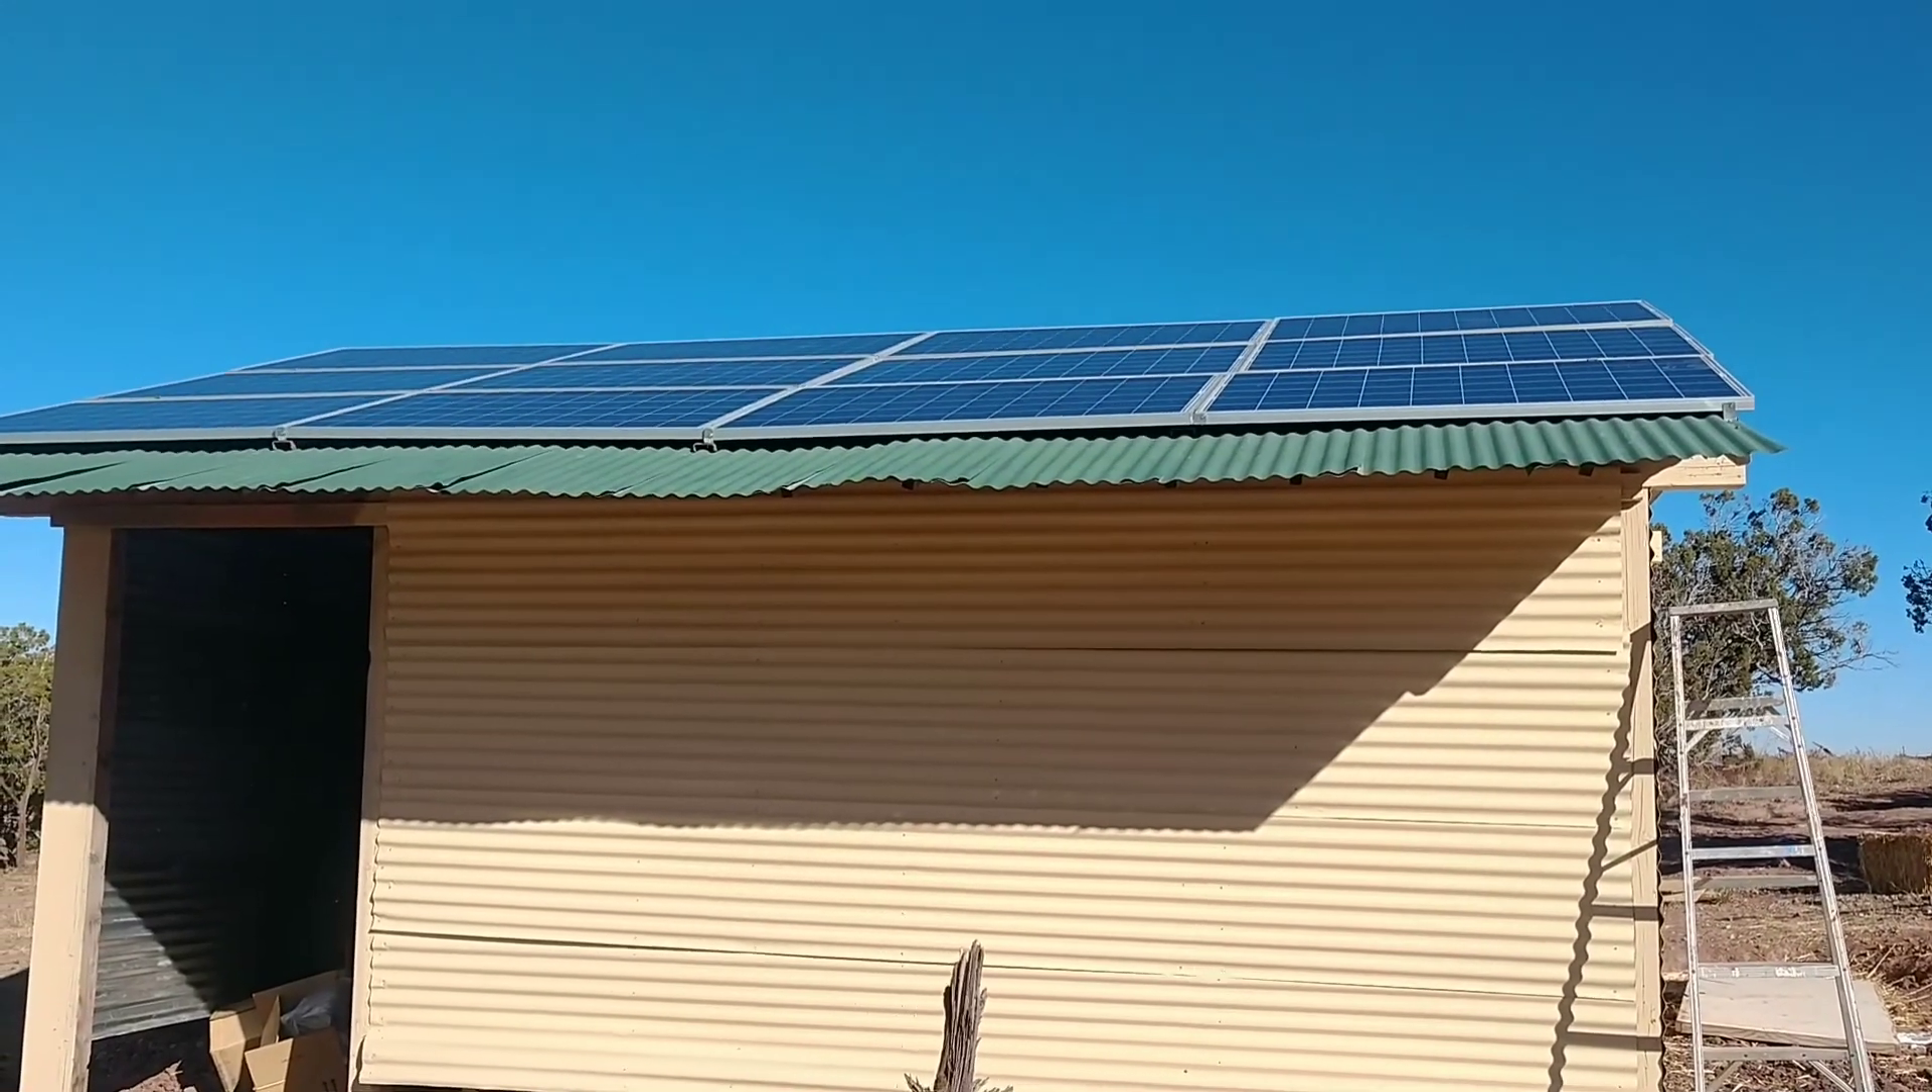All the panels are on the roof.